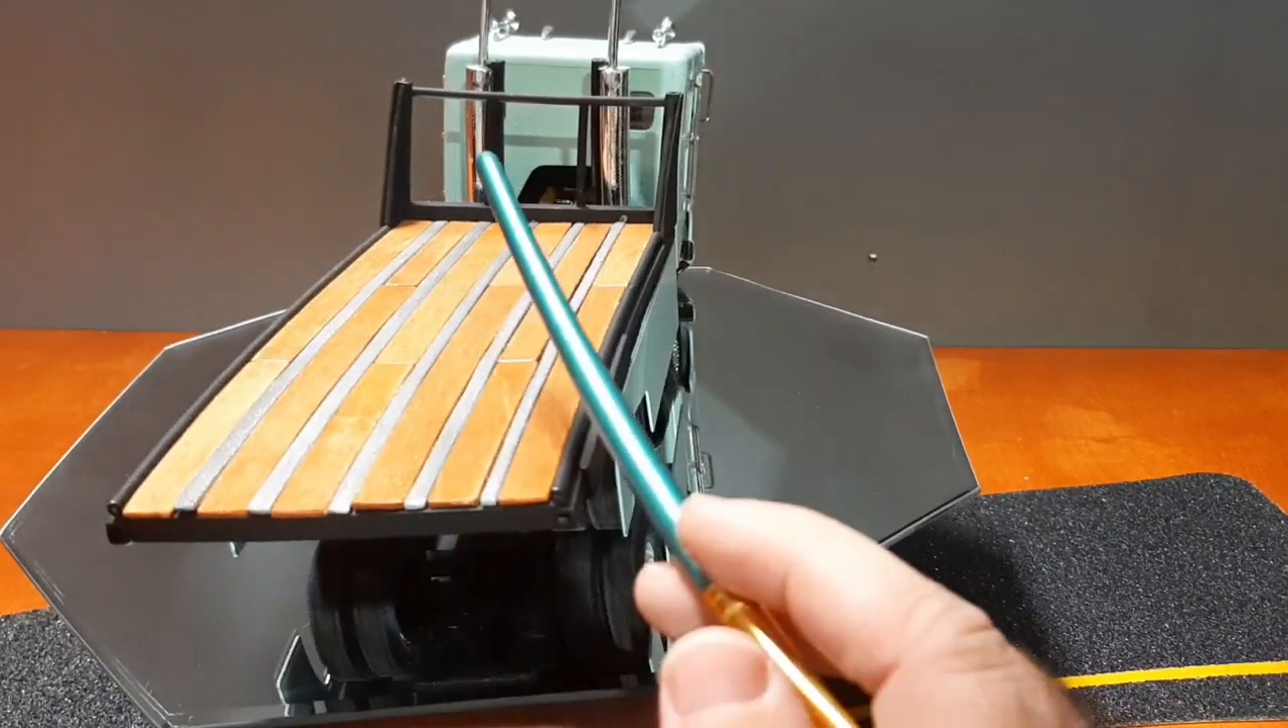But you can see I did get the wood grain bed put in.